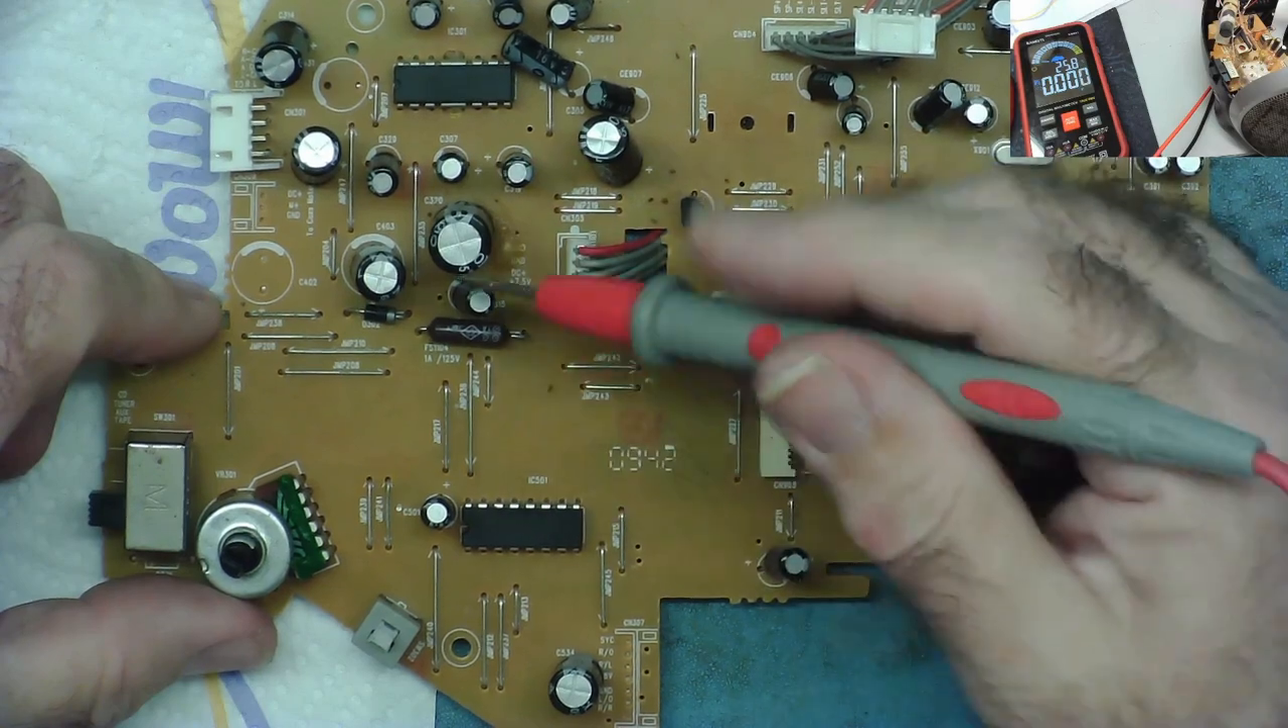I have the pcb out of the unit.